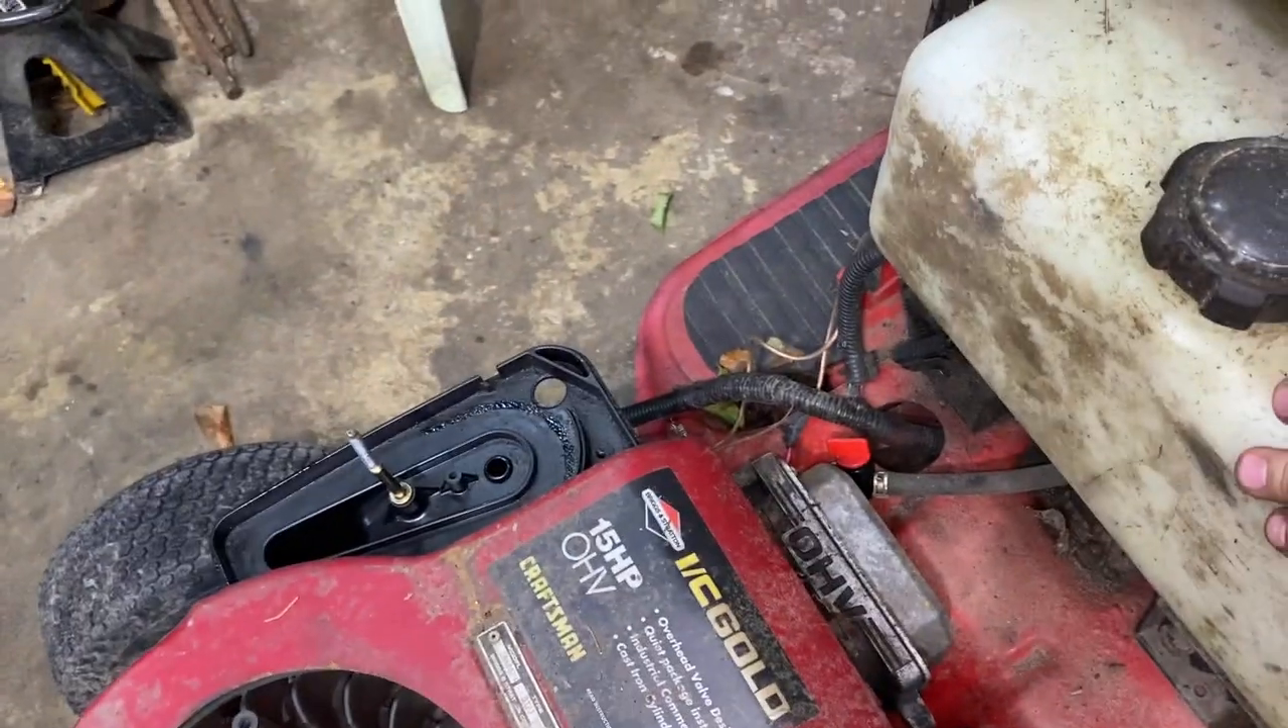All right, so, uh, I took the air filter off. It's looking pretty clean in there.